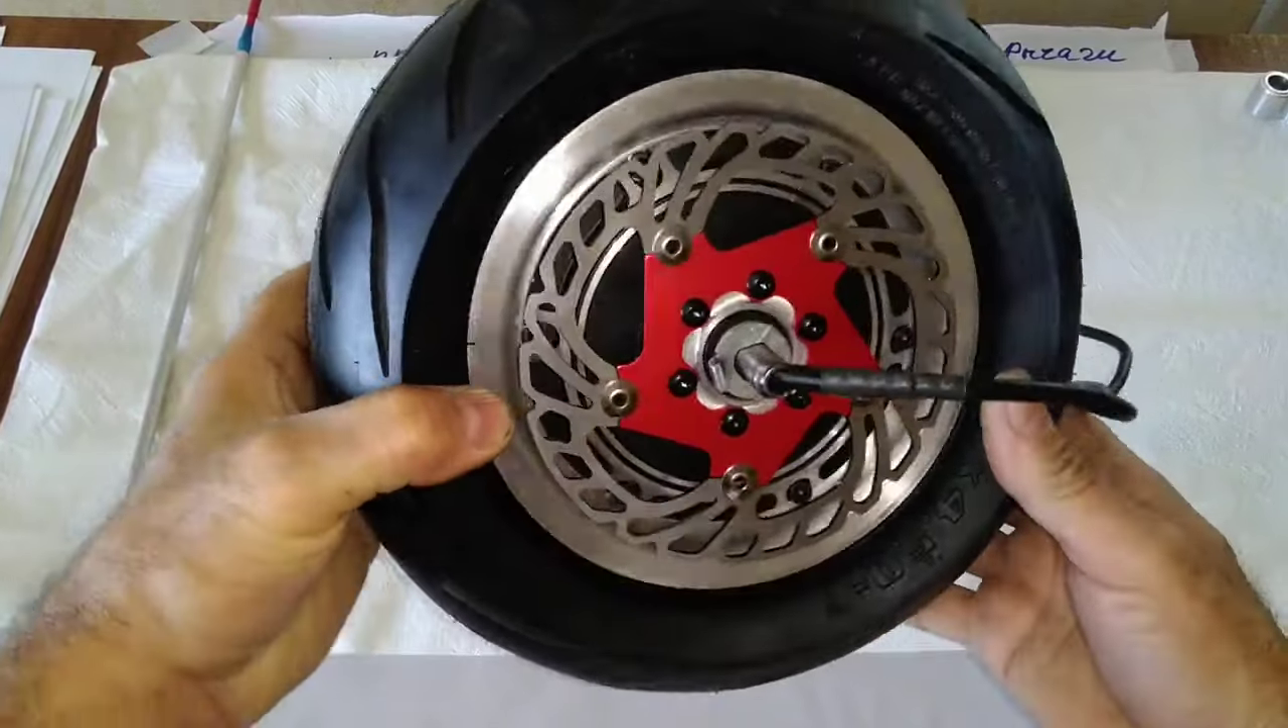Заднее колесо мотор я собрал все готово диск стоит двигатель собран резина стоит все отлично.